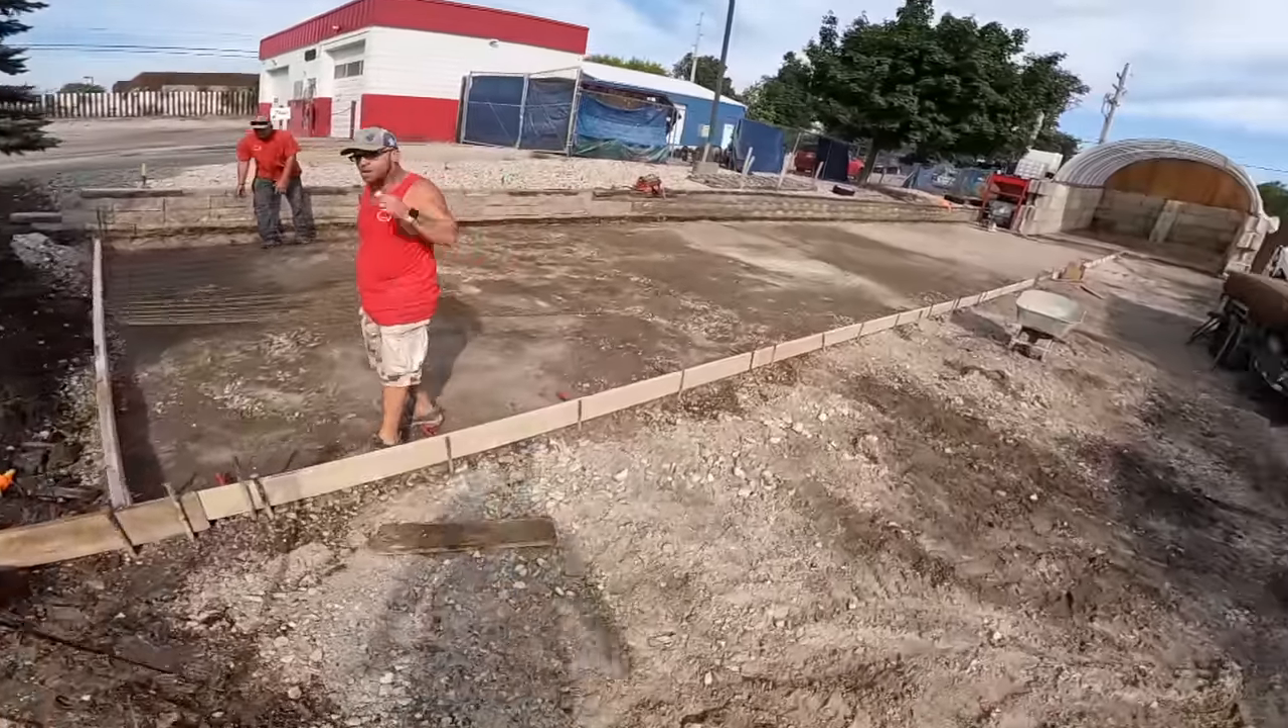This area here is almost ready to pour guys are putting the mesh in.